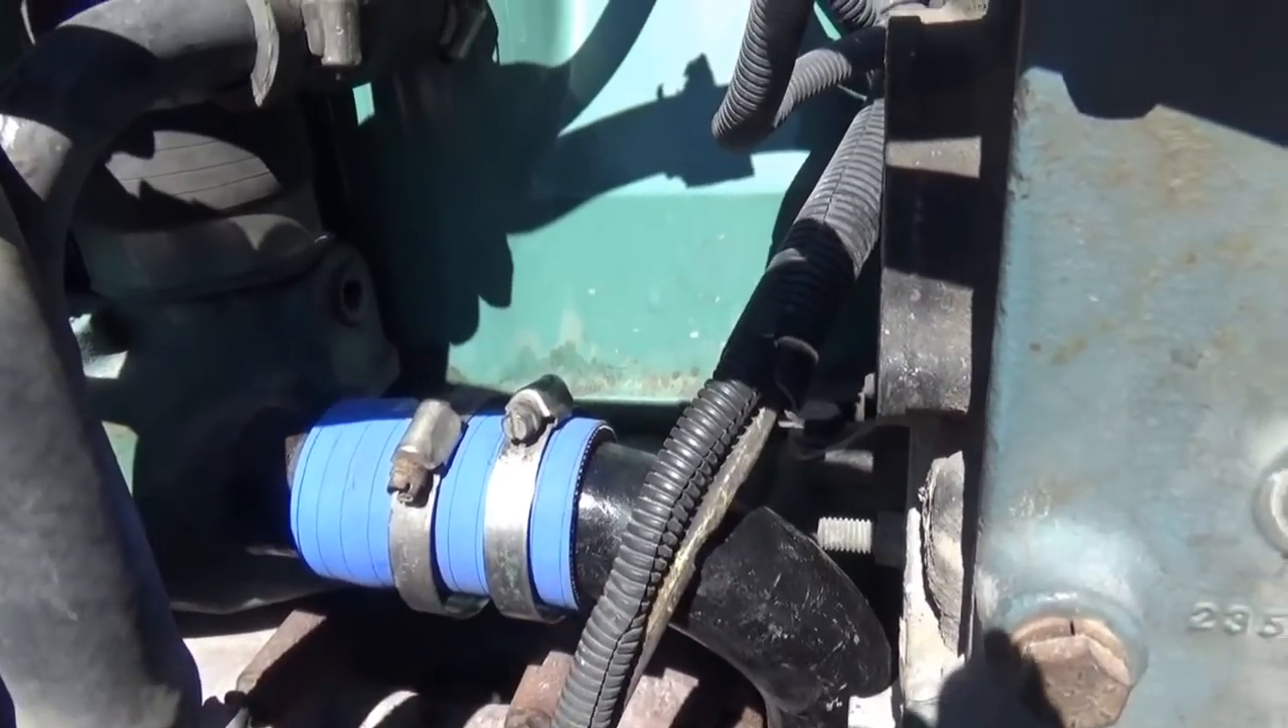And I got both of my clamps in here and I got the, the screw part of the clamps up on top so that I got access to them.